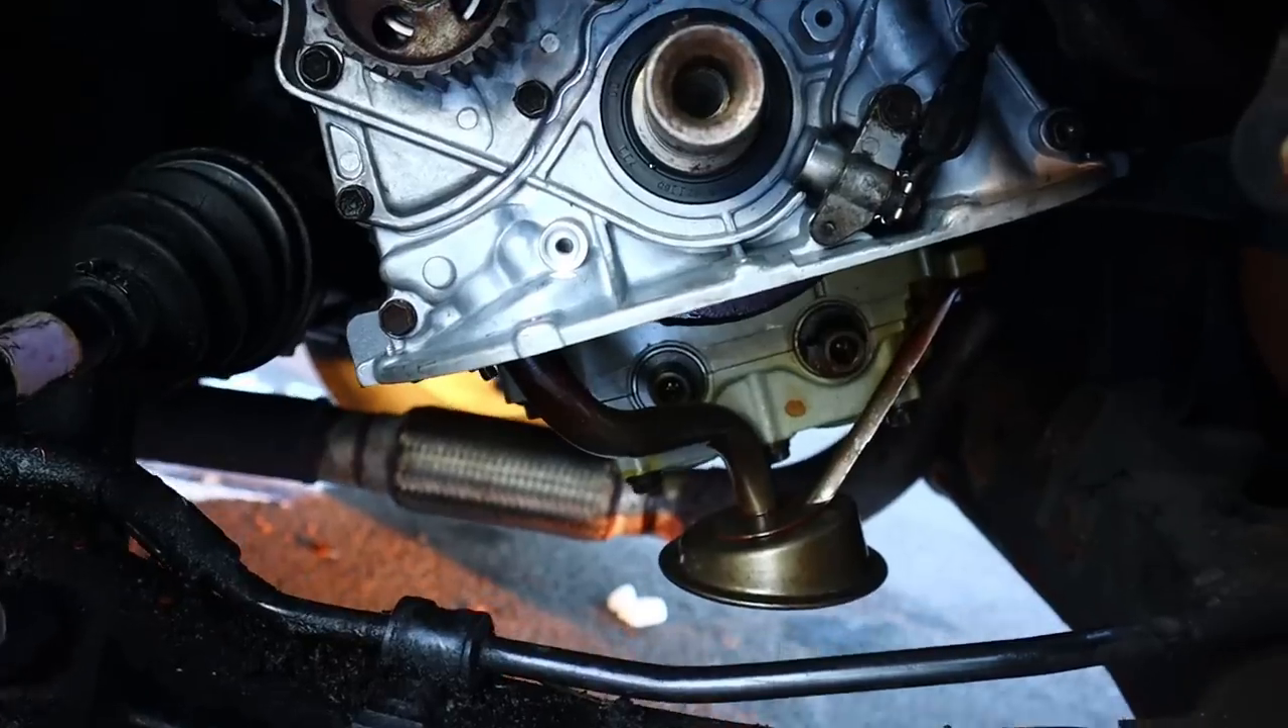Pickup tube is in place and torqued down to seven foot pounds-ish.